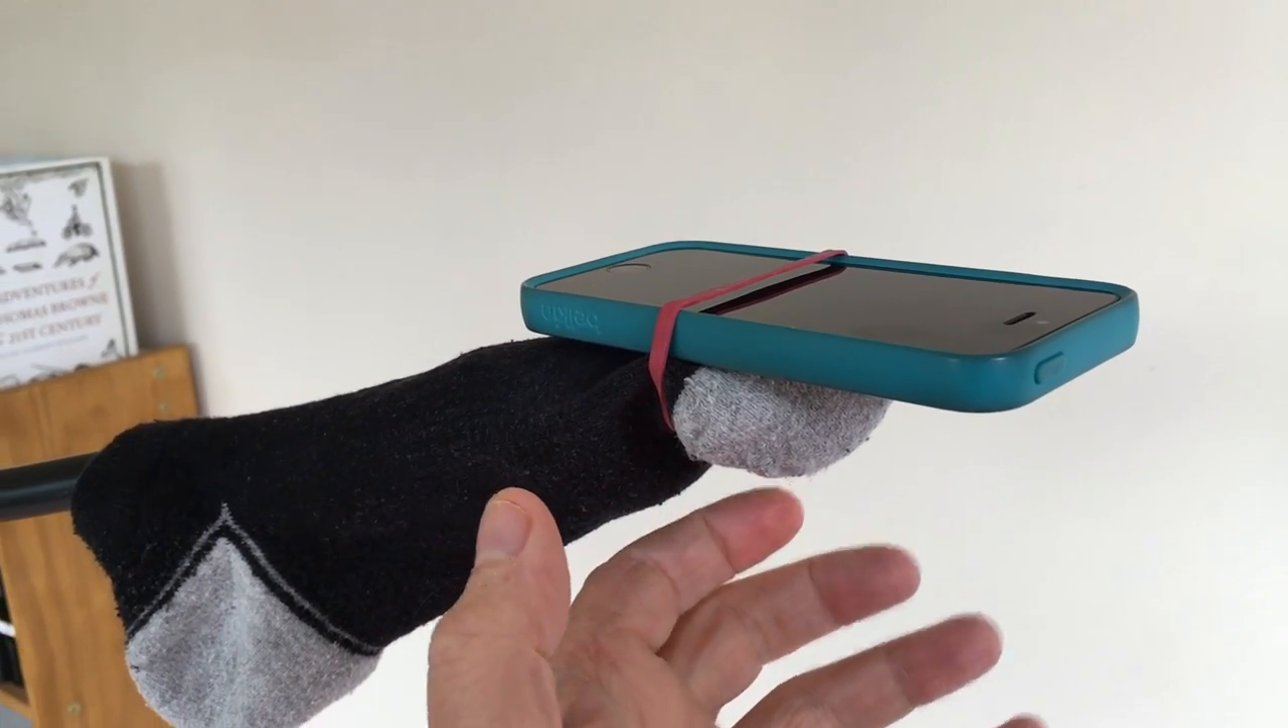I've put the sock over the end of the boom because that provides extra grip for the phone, yeah?